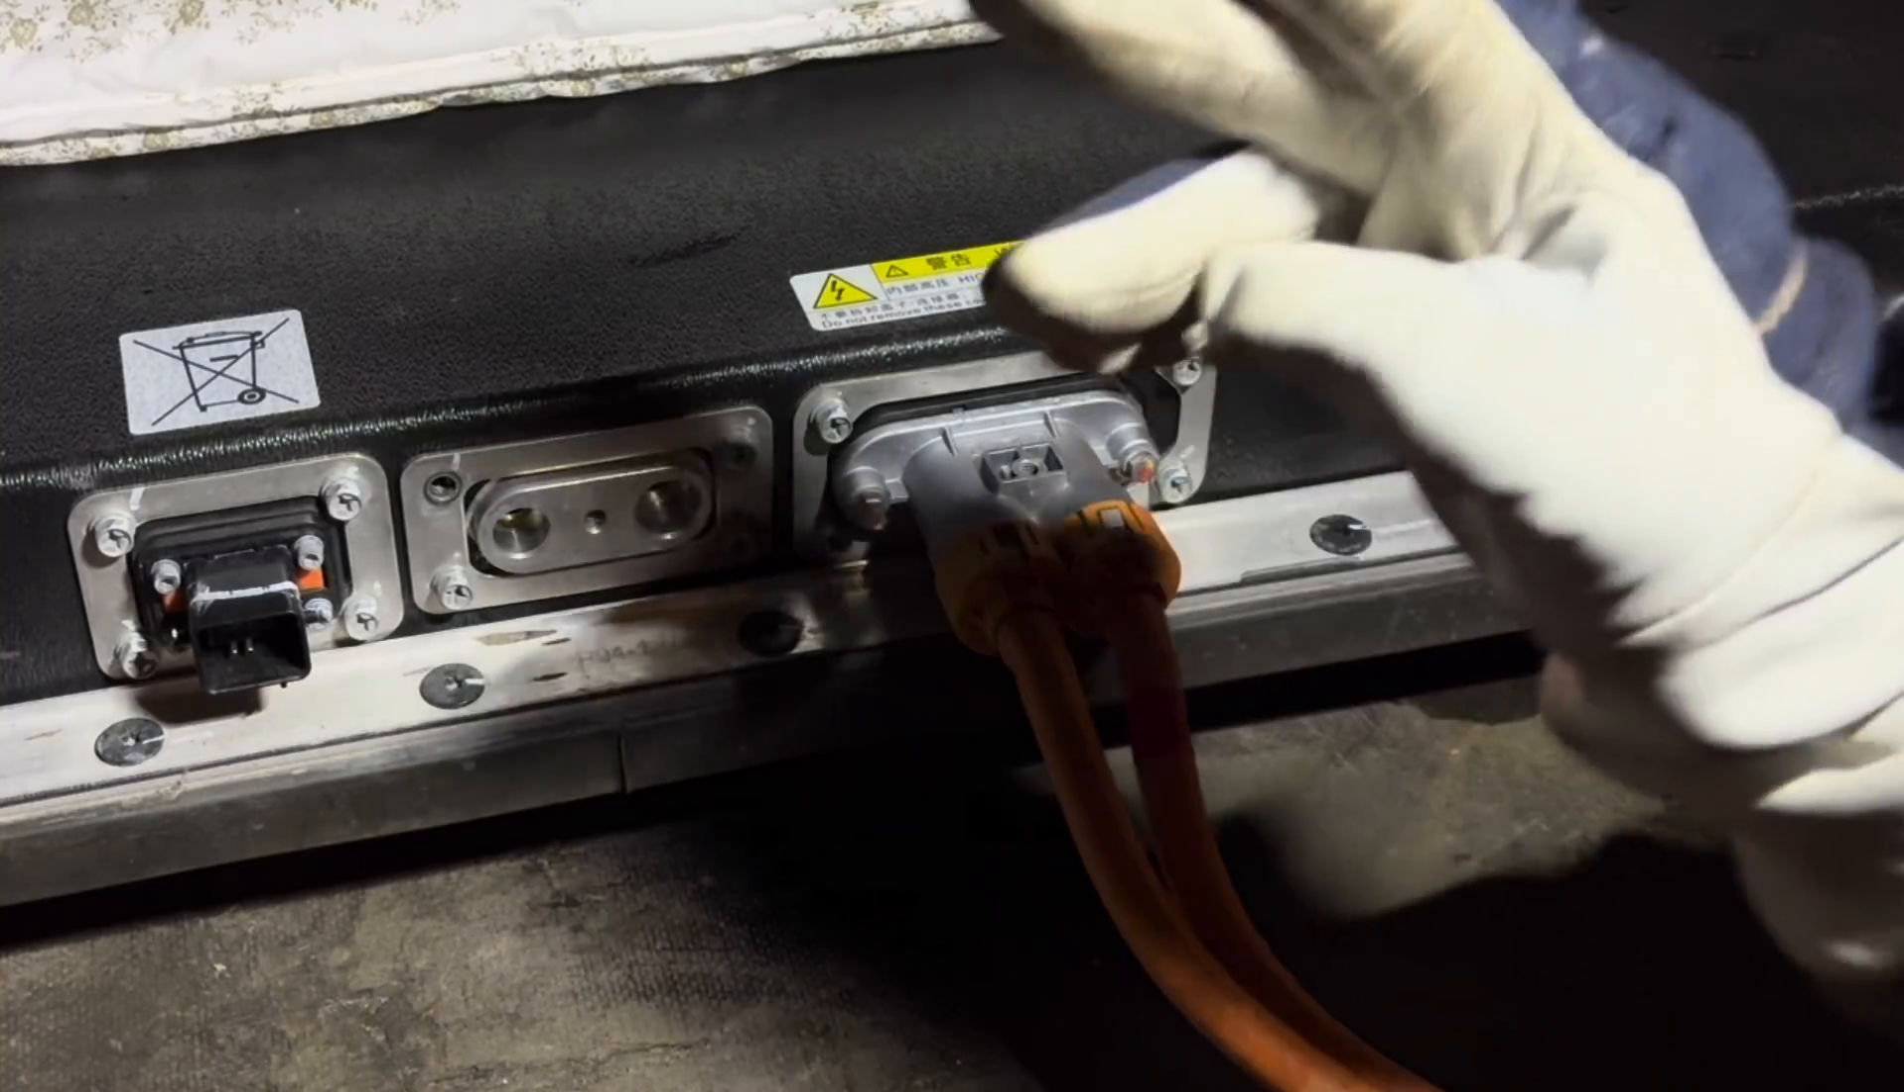Alright, so the high voltage connector is now in place.